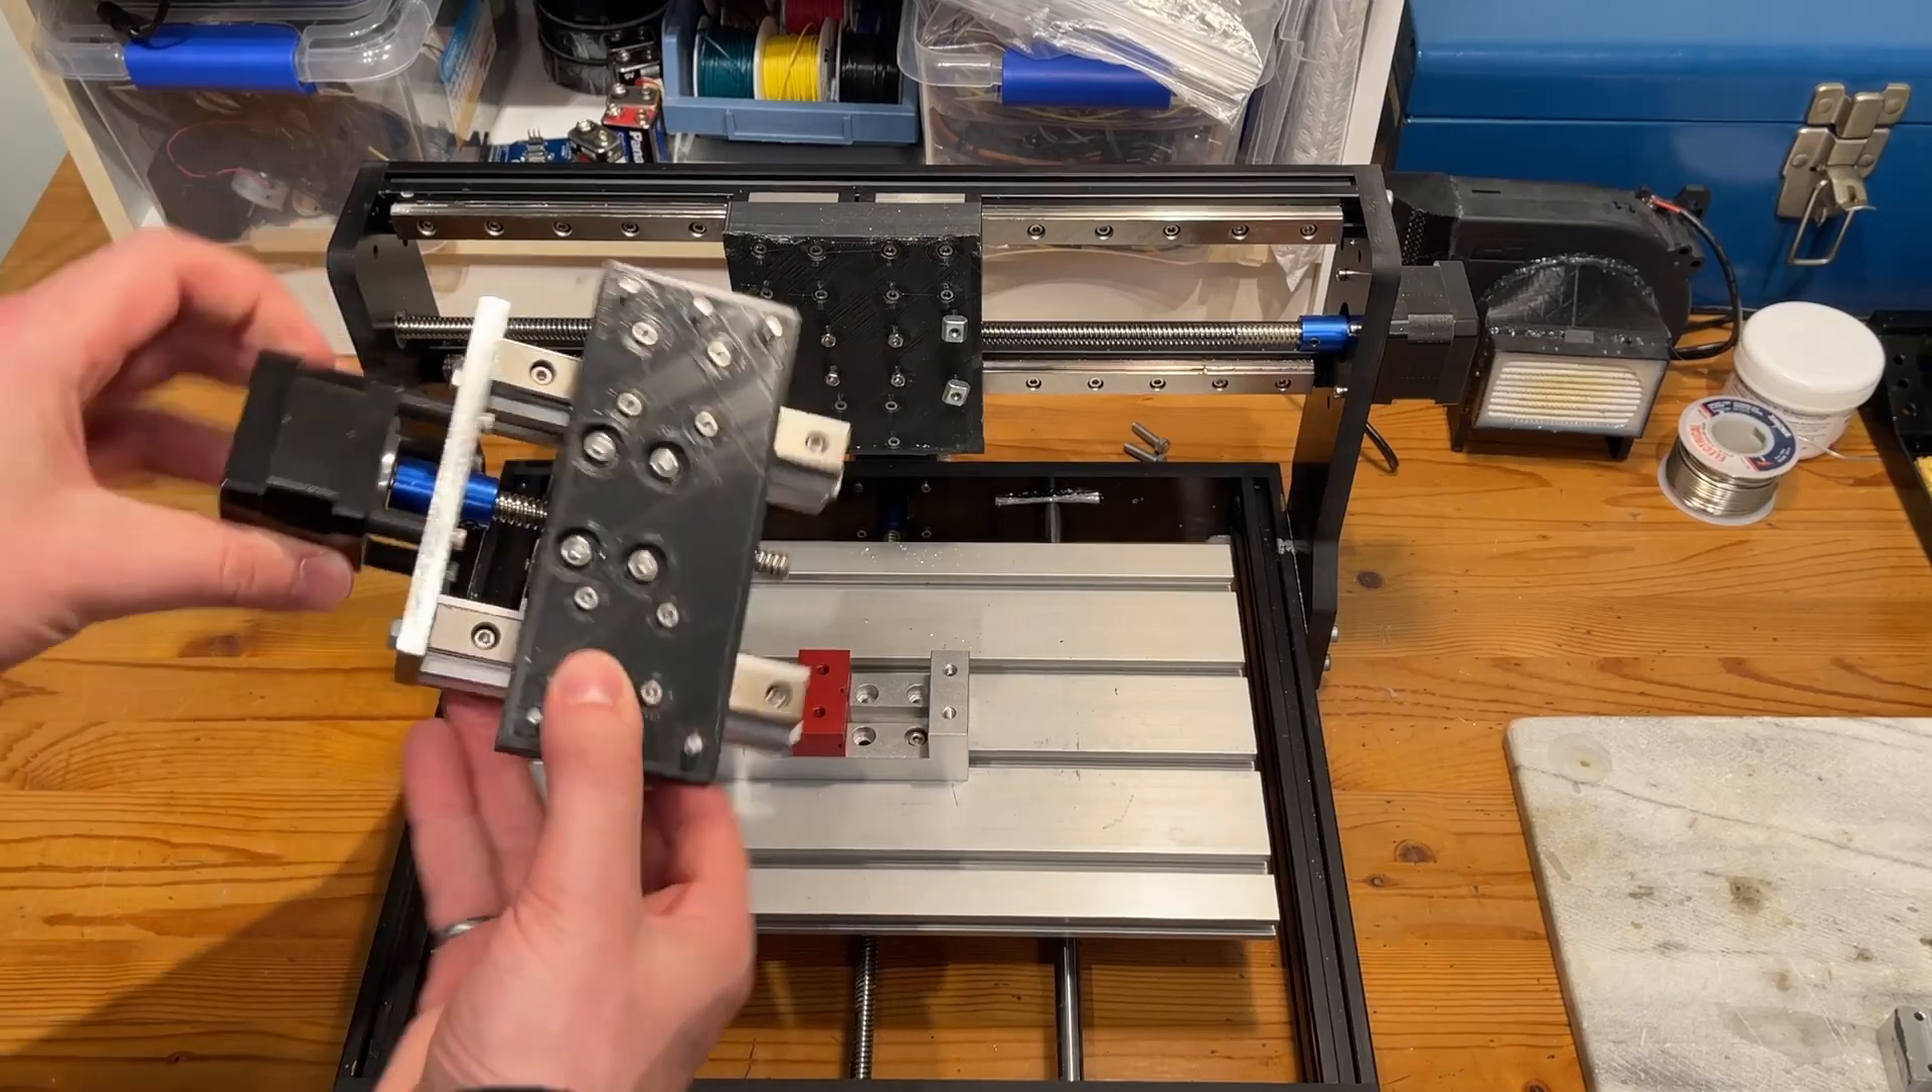All I did was remove the router mount and I also went and removed the z-axis gantry.